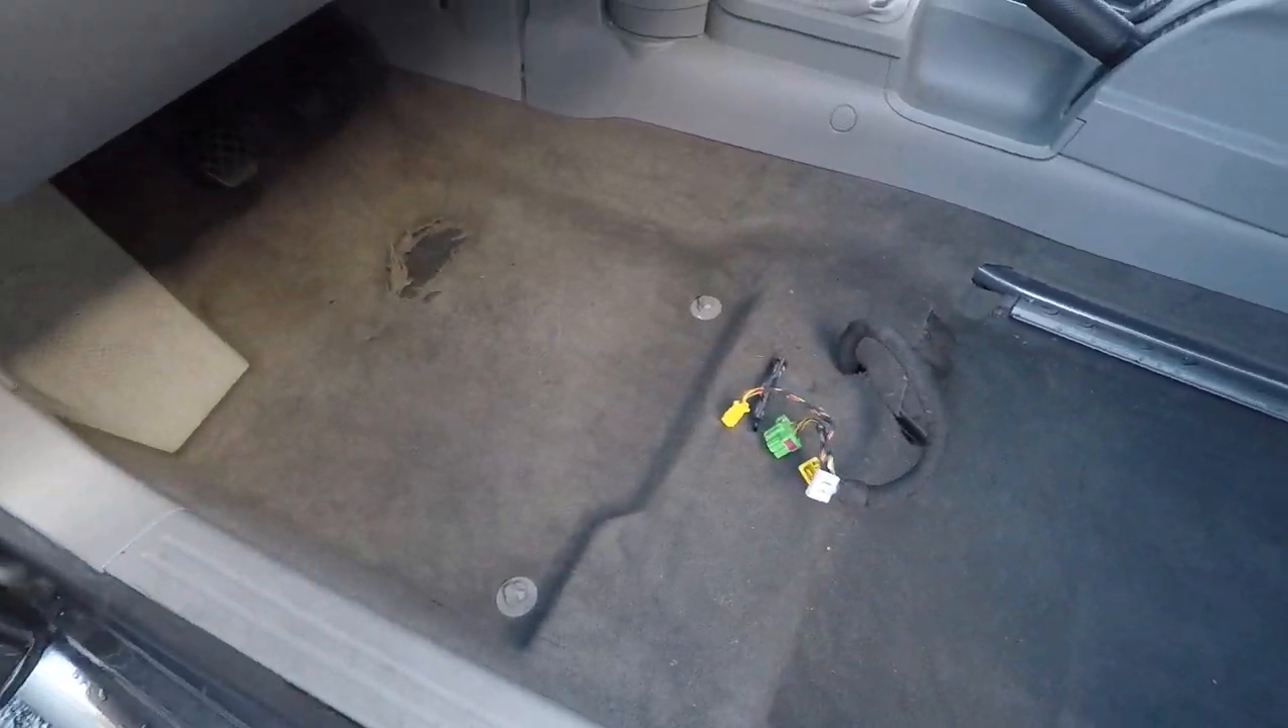Okay, so I got the driver's seat out as well.